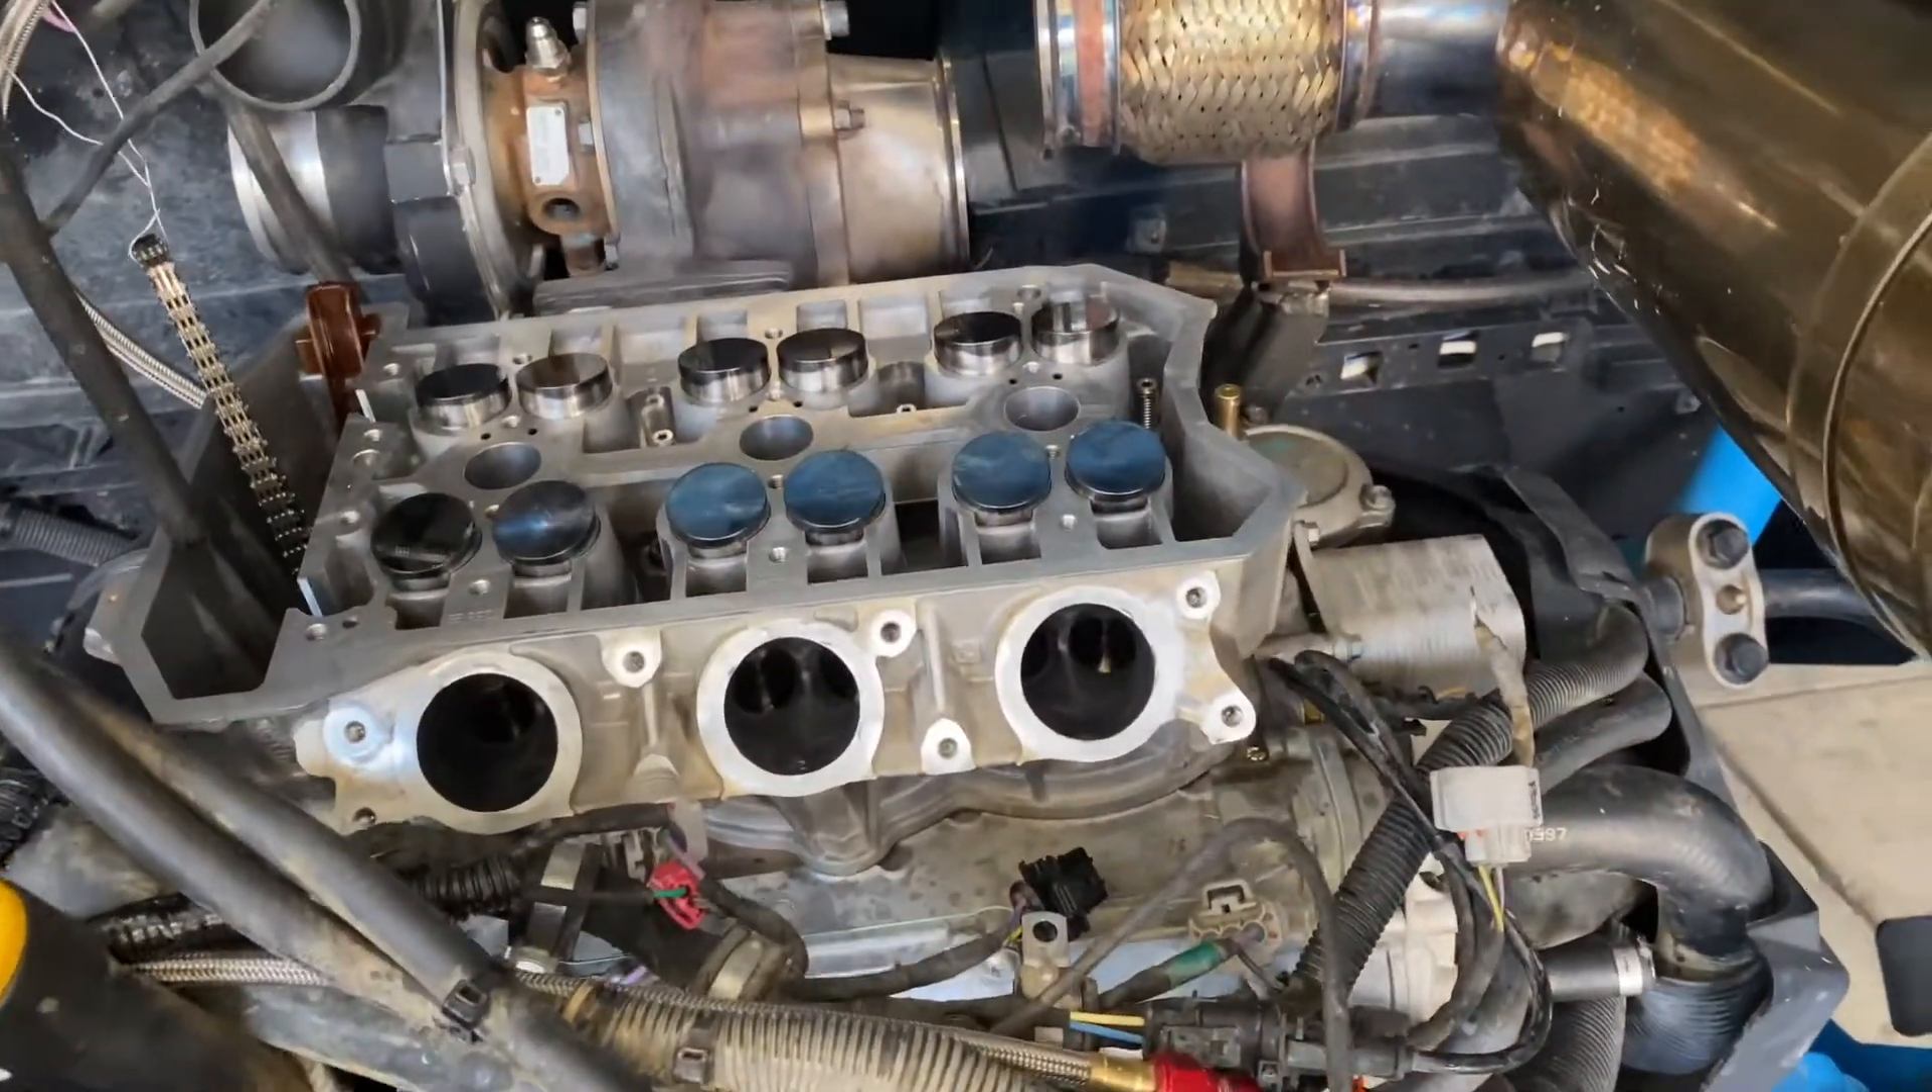All right so we have the head in.